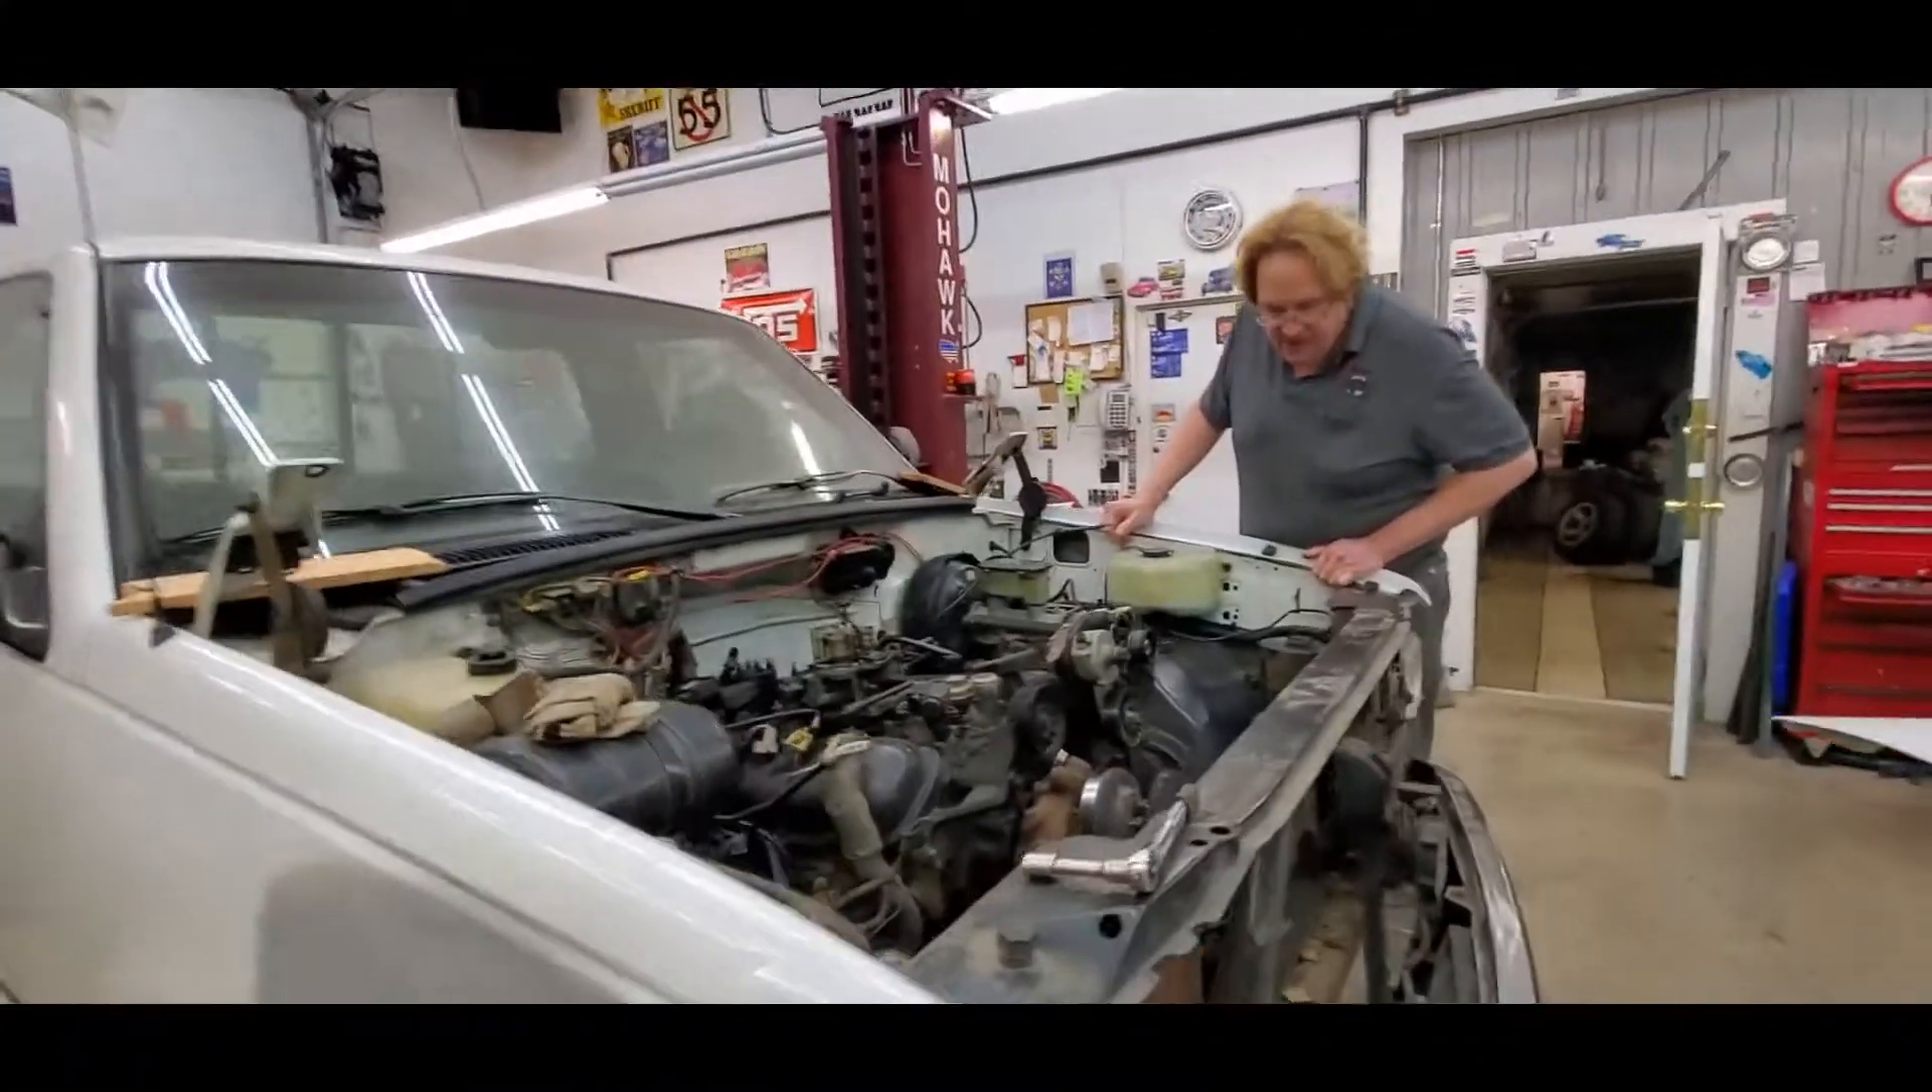And, just like that, the hood is off.